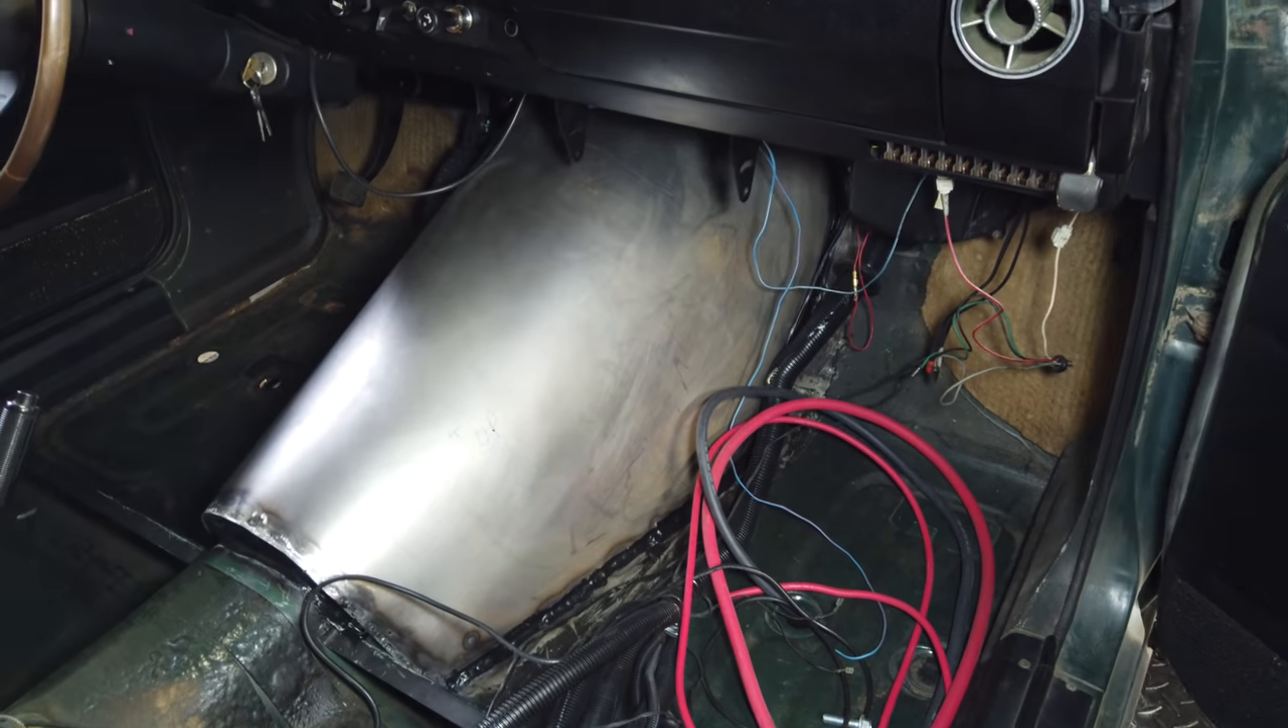So that big hole that I had to cut for the 6L80 transmission is now filled back in, sealed in, and I have a transmission tunnel.